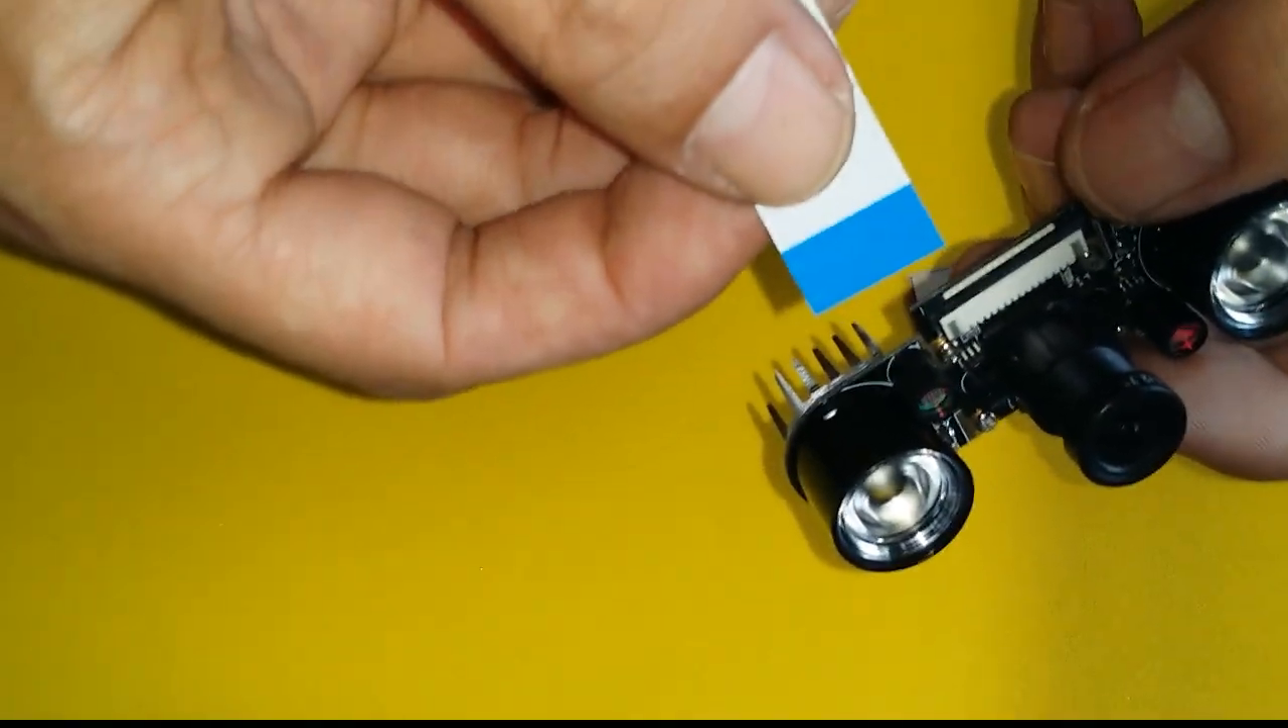The only thing left to do now is attach the flat cable.